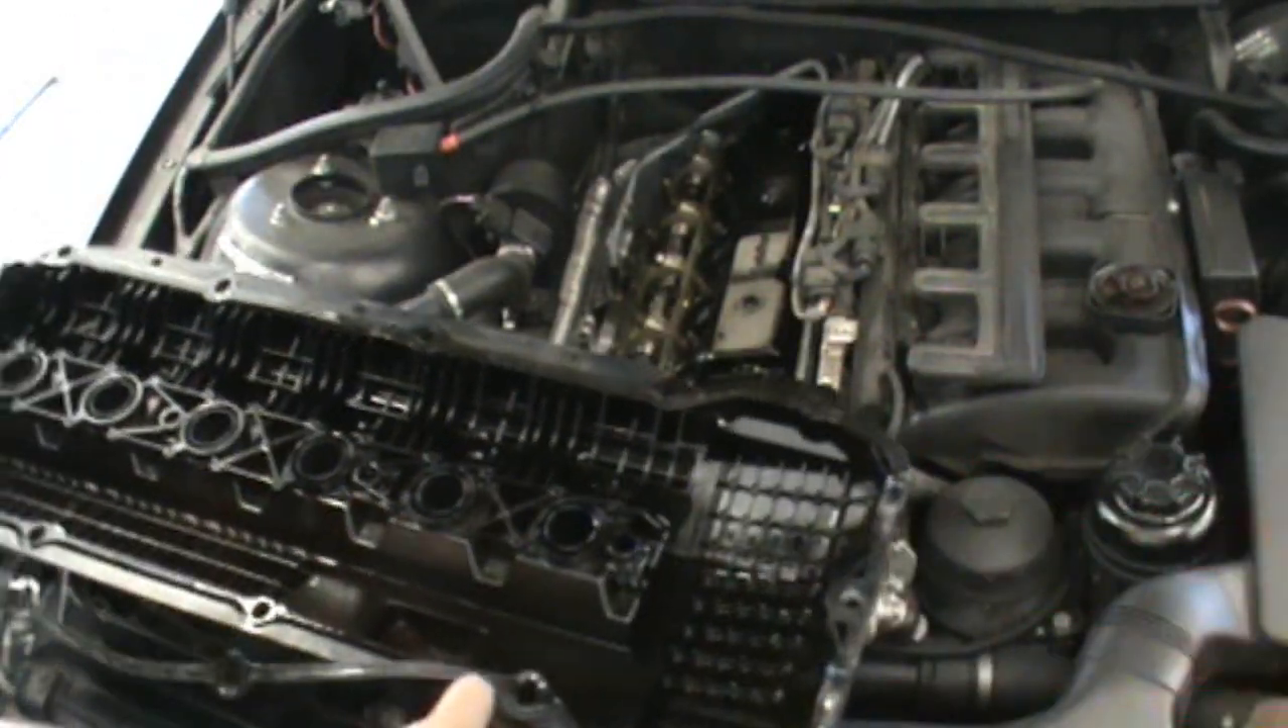As you can see here, we've got the whole cover off. Got it.